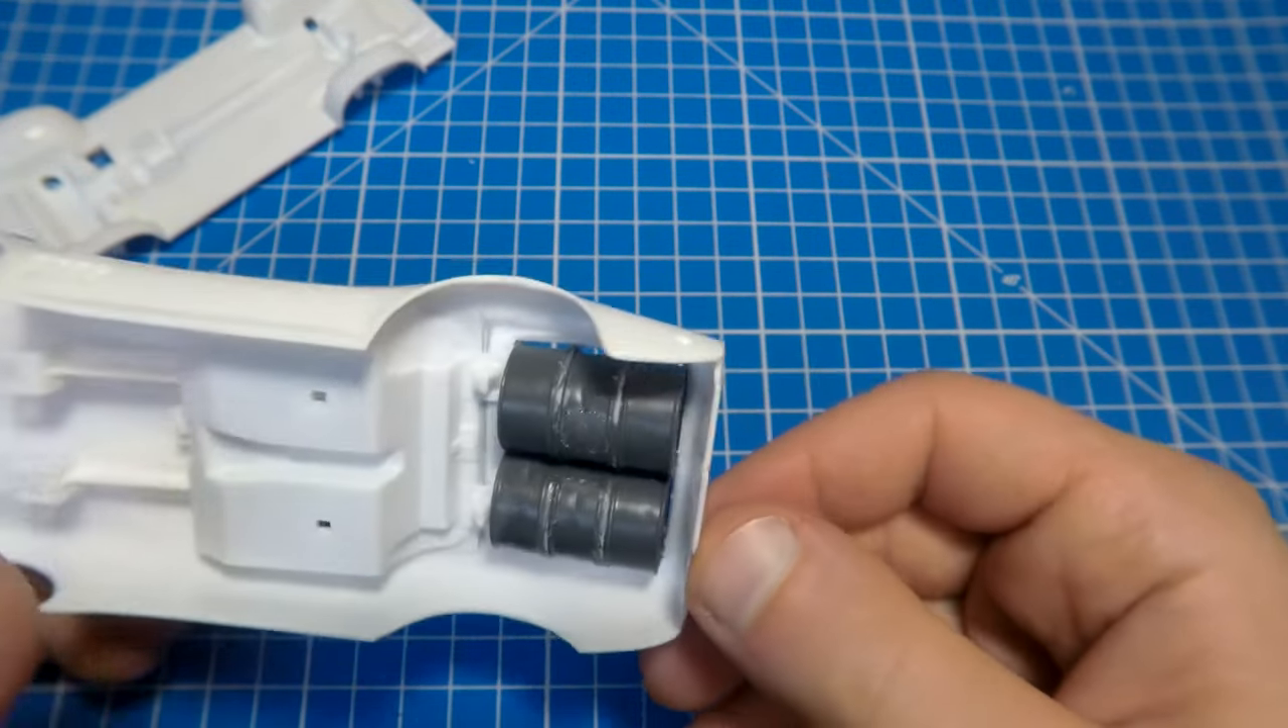Barrels finally installed with the help of thick glue.